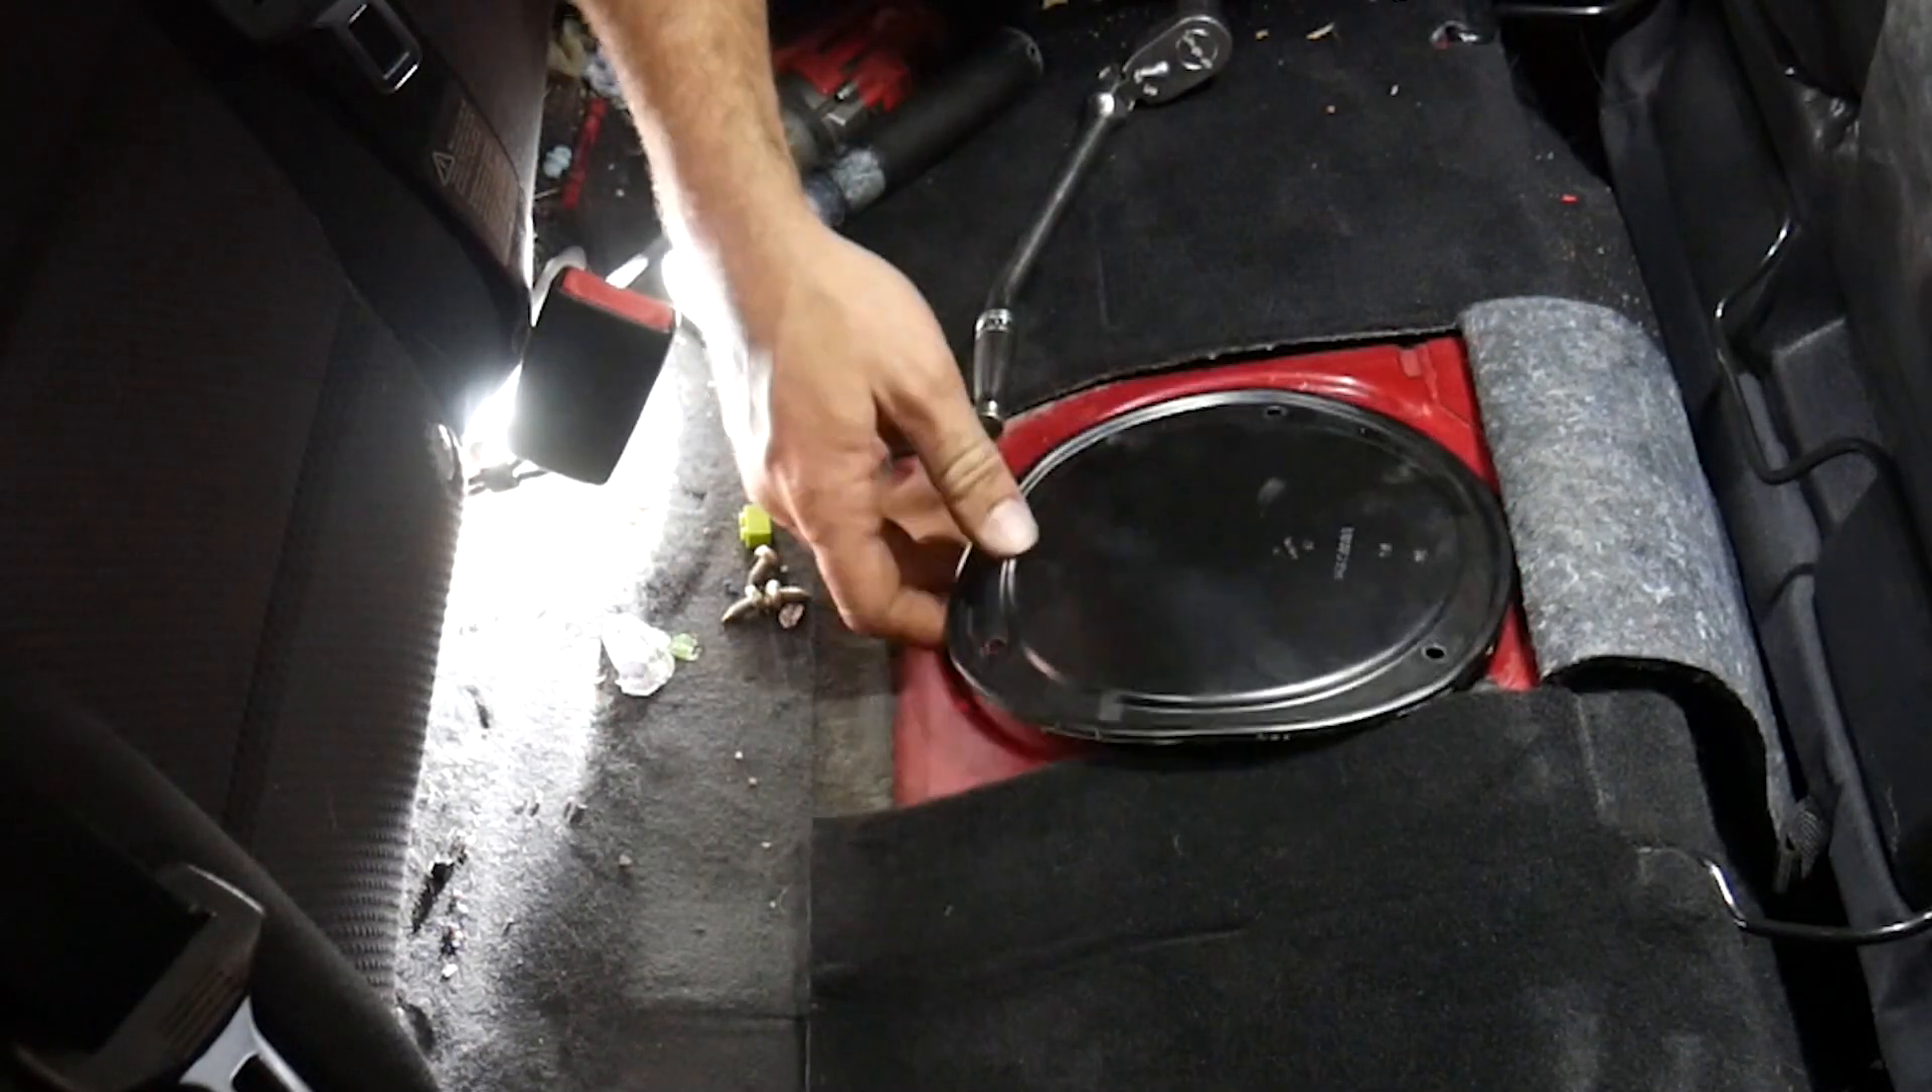Now I'm going to rest the cover over this opening but I'm not going to screw it down yet because after I run it I want to verify that there's no leaks on top of this tank.